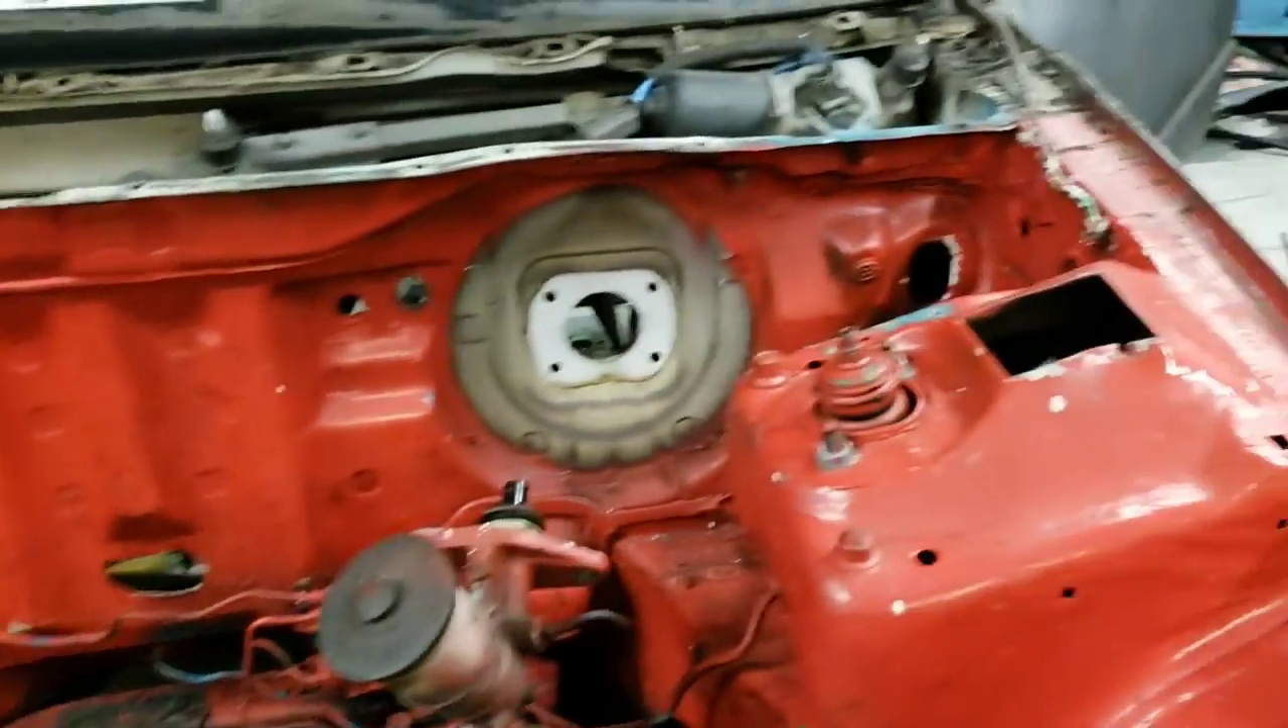We got the brake booster out.